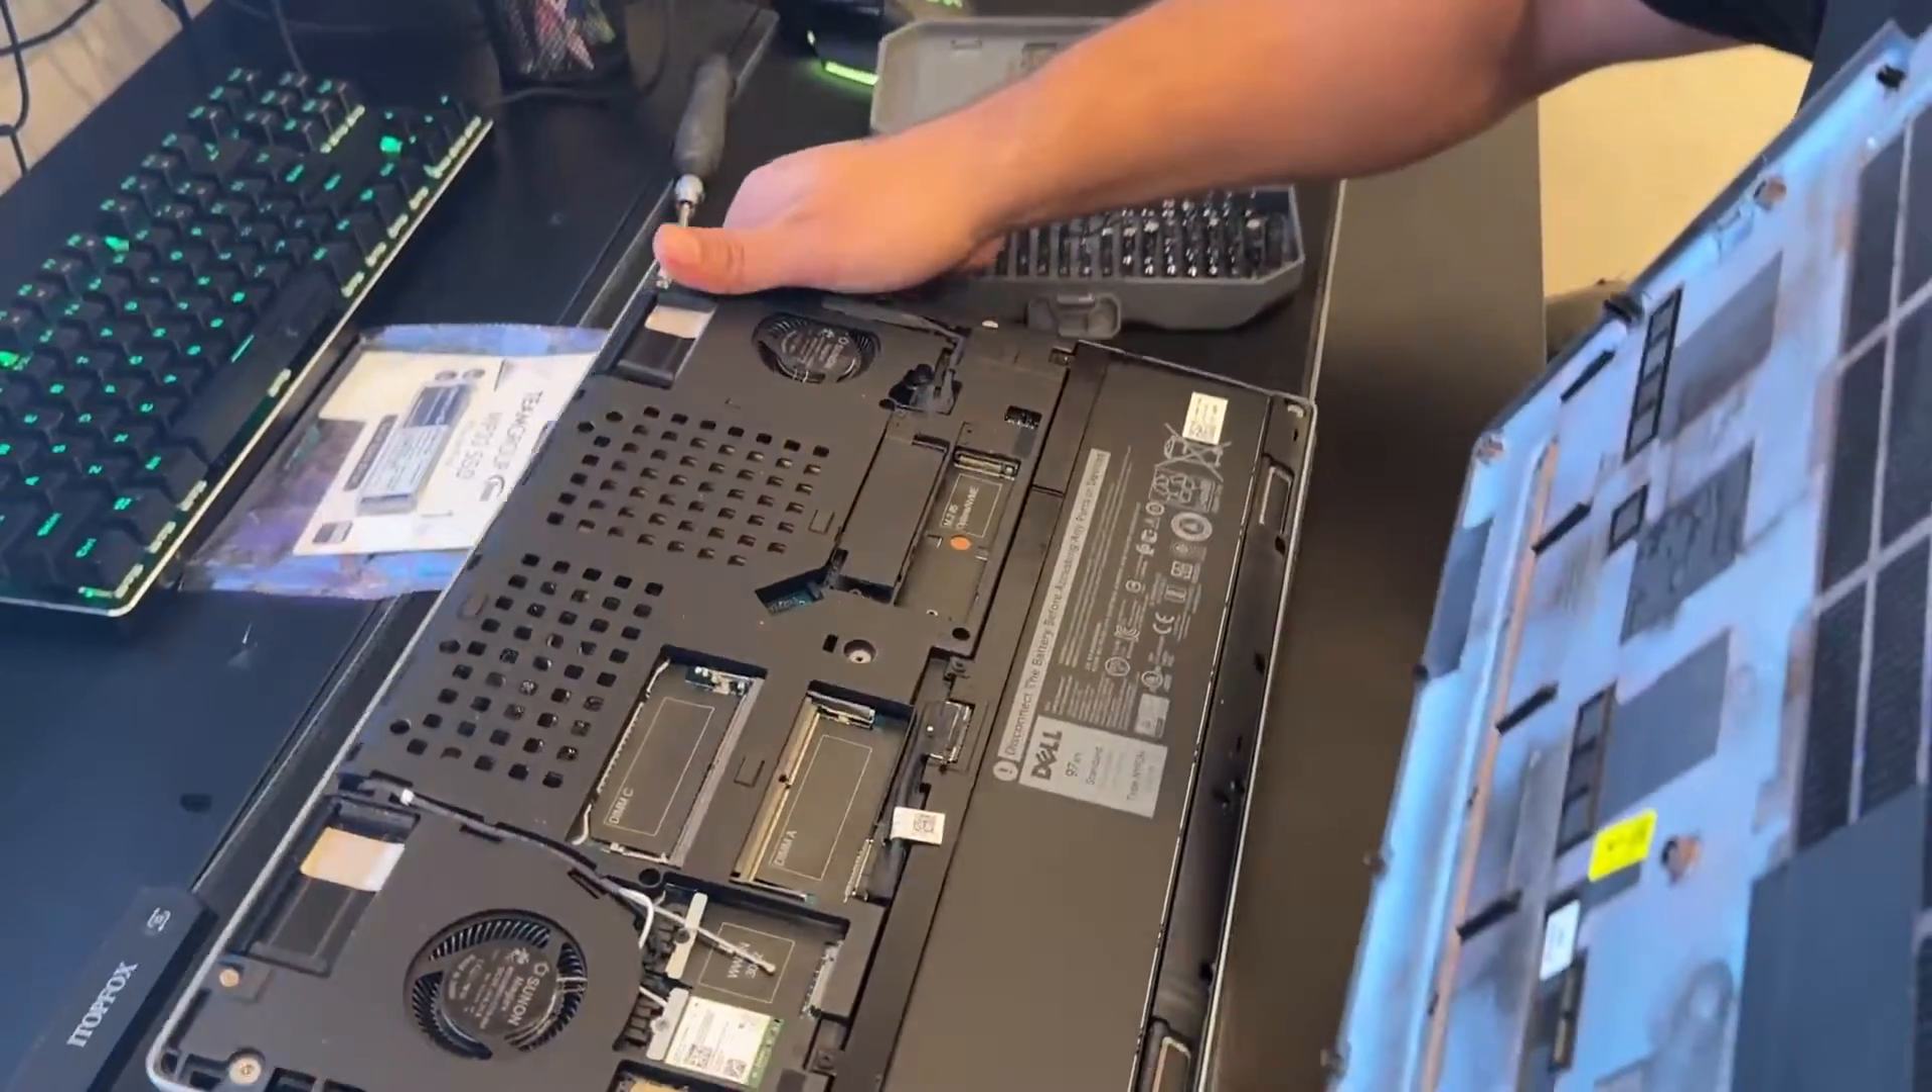So we have removed the bottom case.